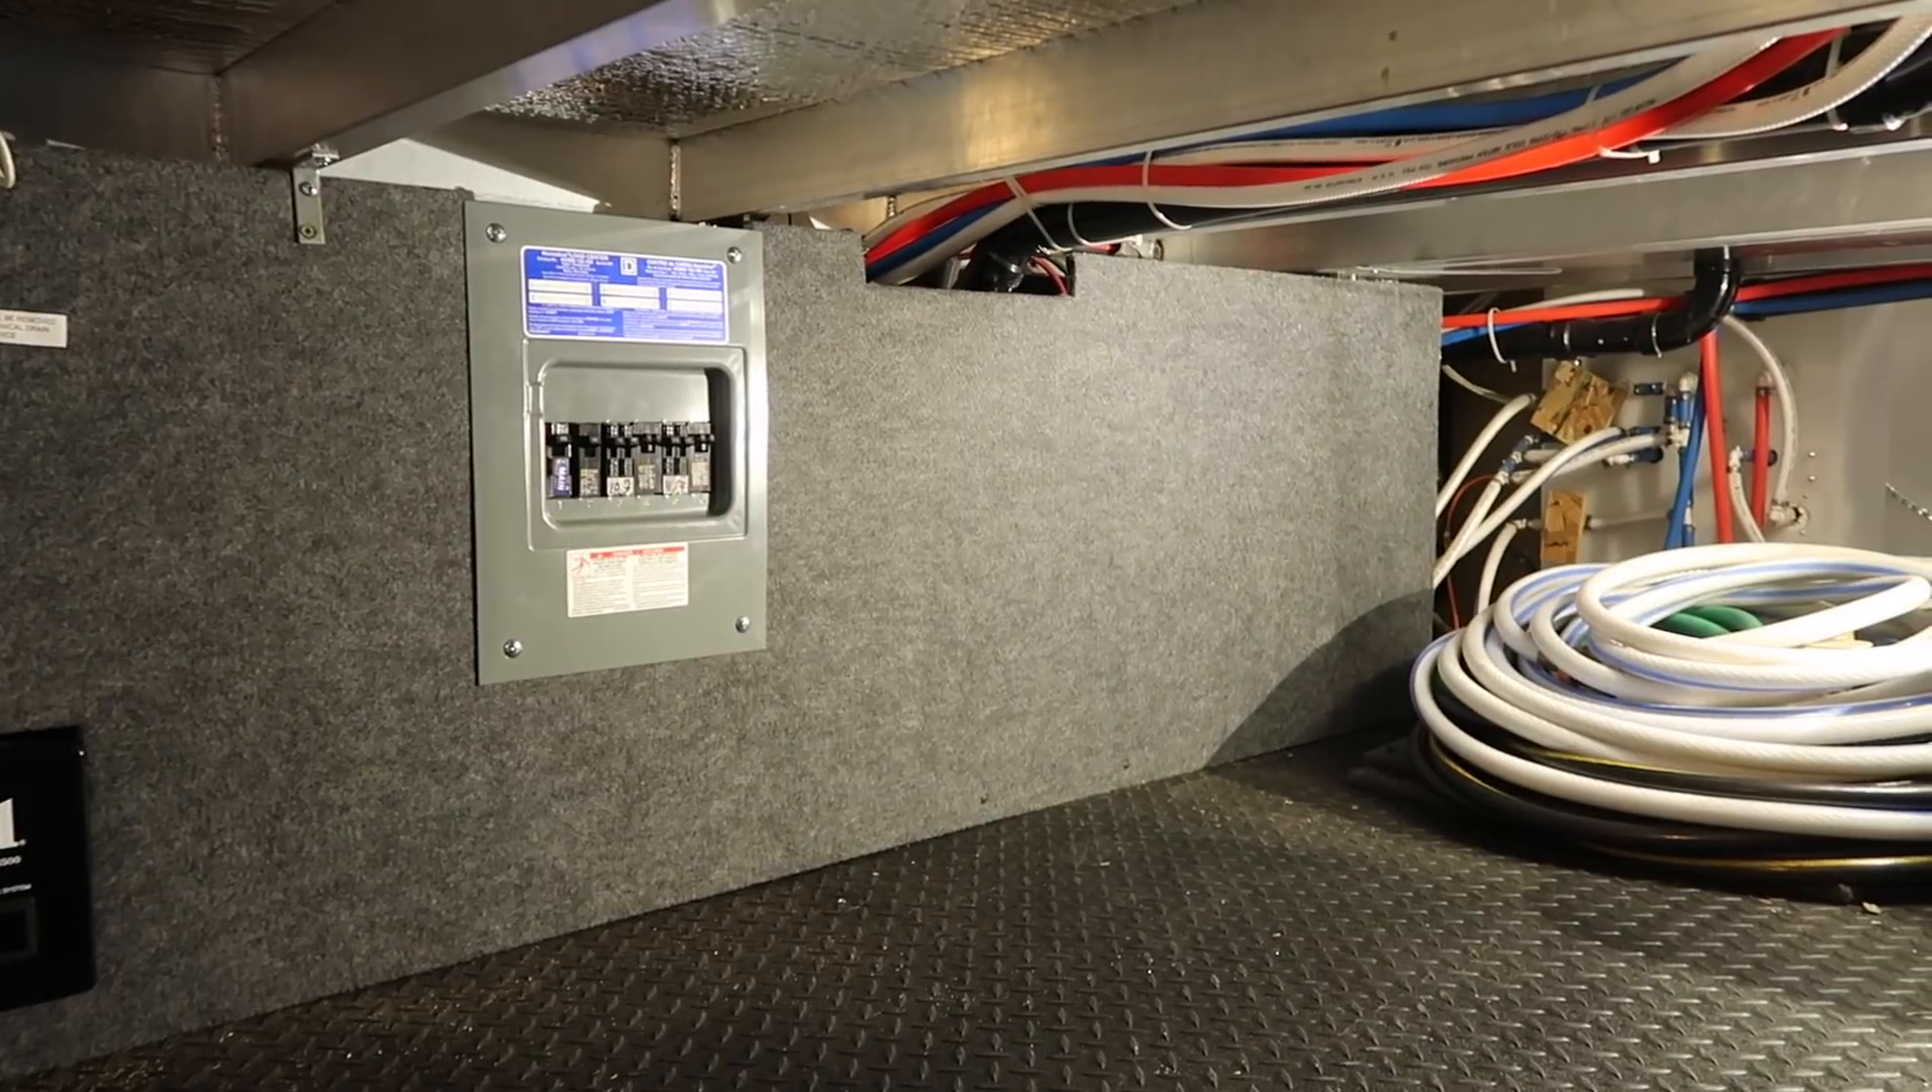Alright there is our finished sub panel on the back wall of the pass through Got the cover on there And the whole wall braced in place.